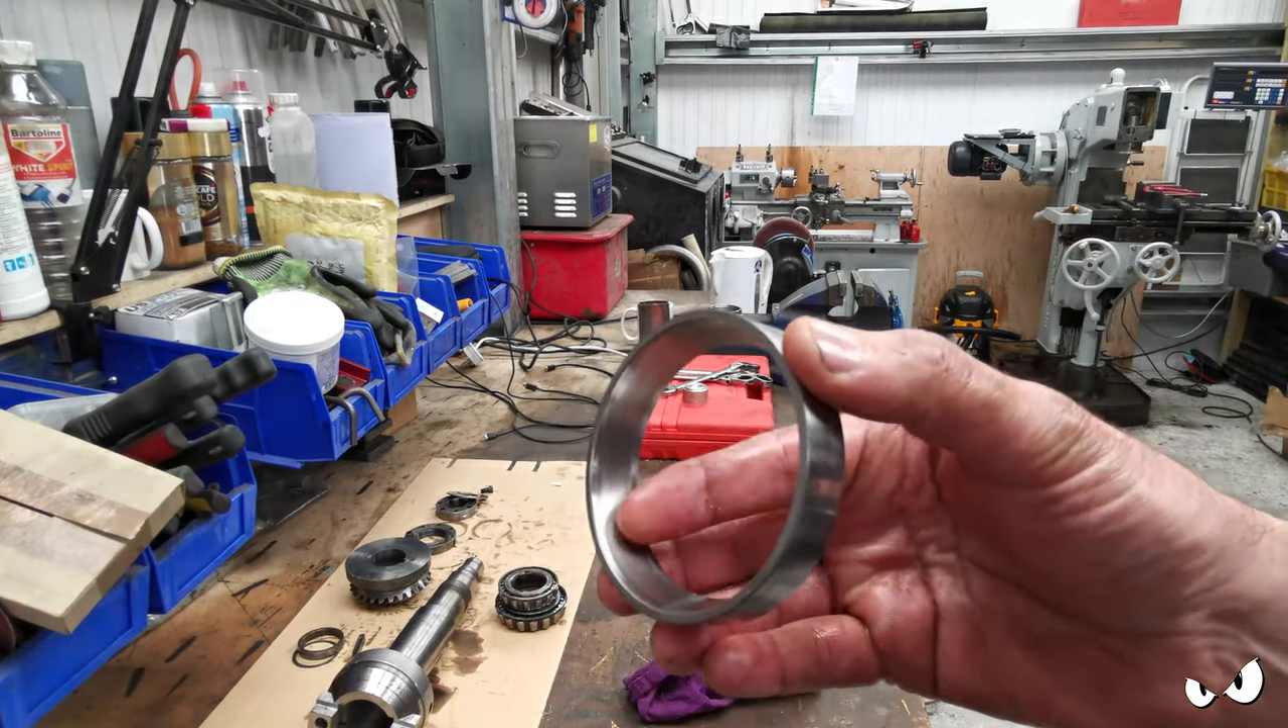Yeah there's the bearing race out of inside of the cup.